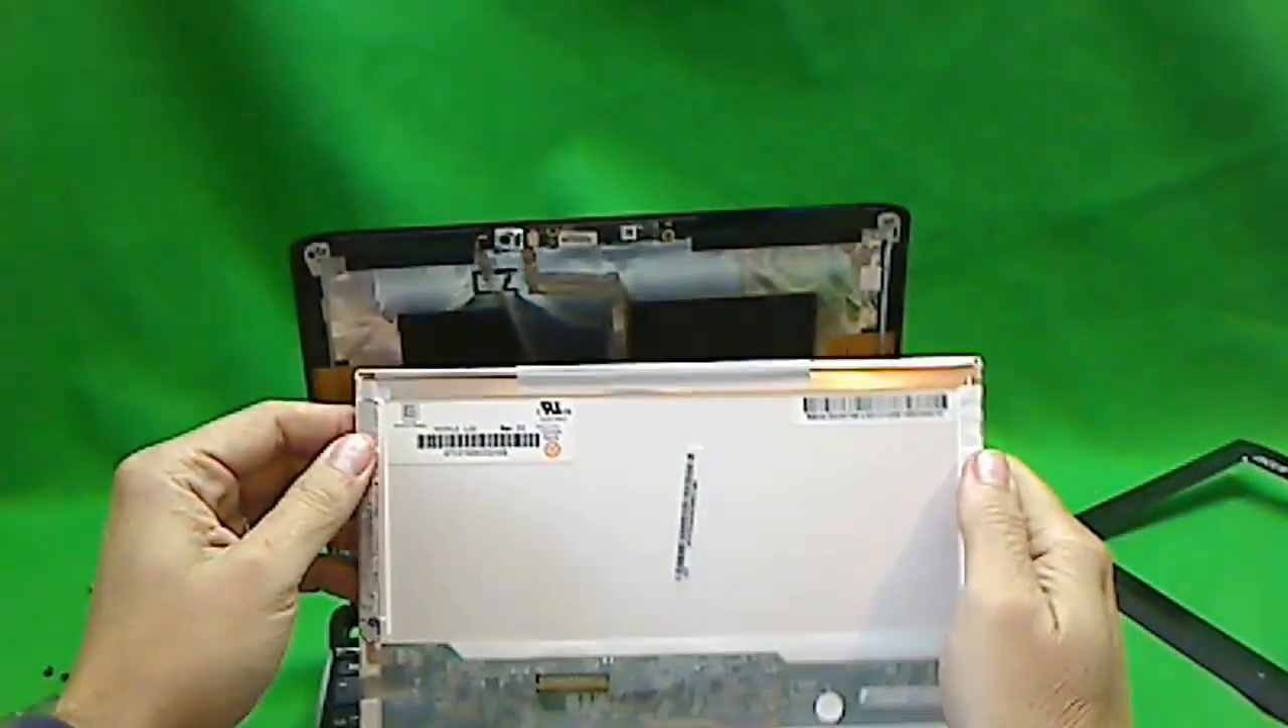Okay, now we have the screen out.